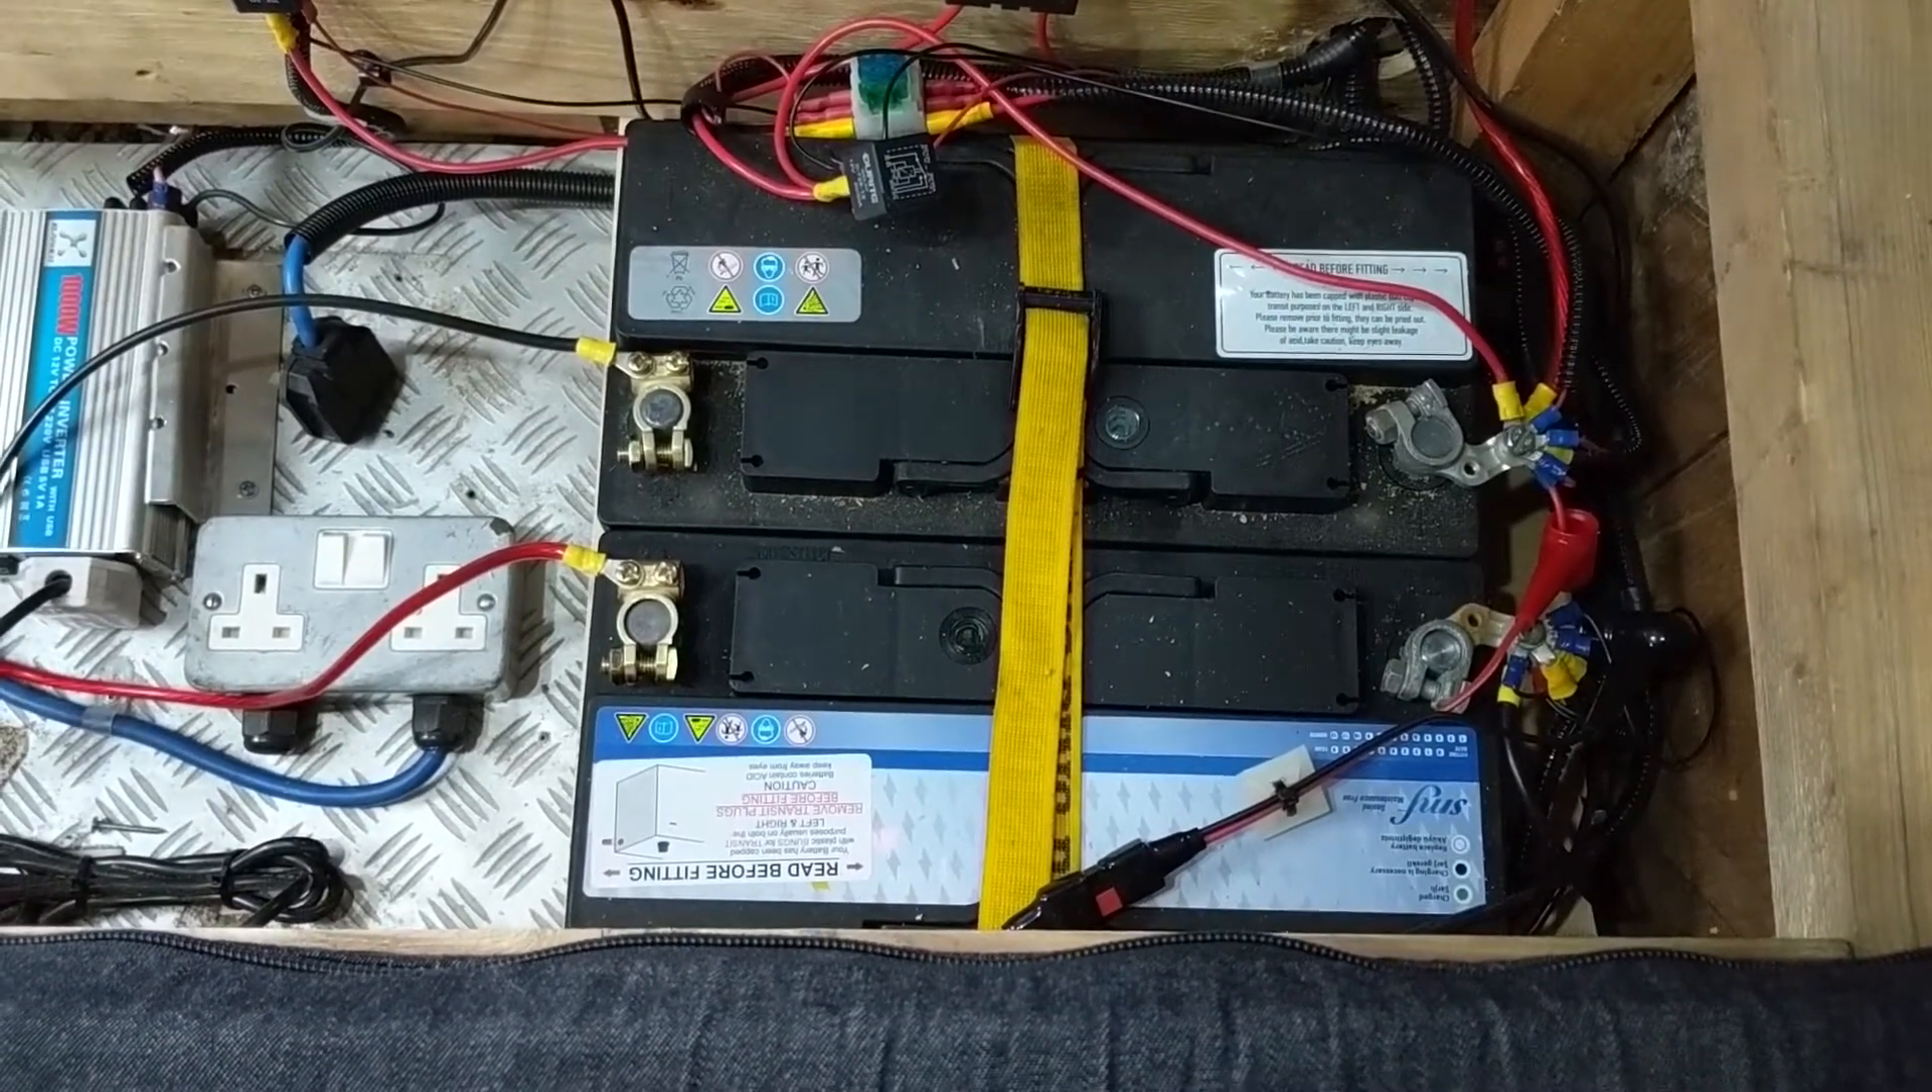I've just fitted another 110 amp Leisure battery, so I've got two of them now, two 110s.